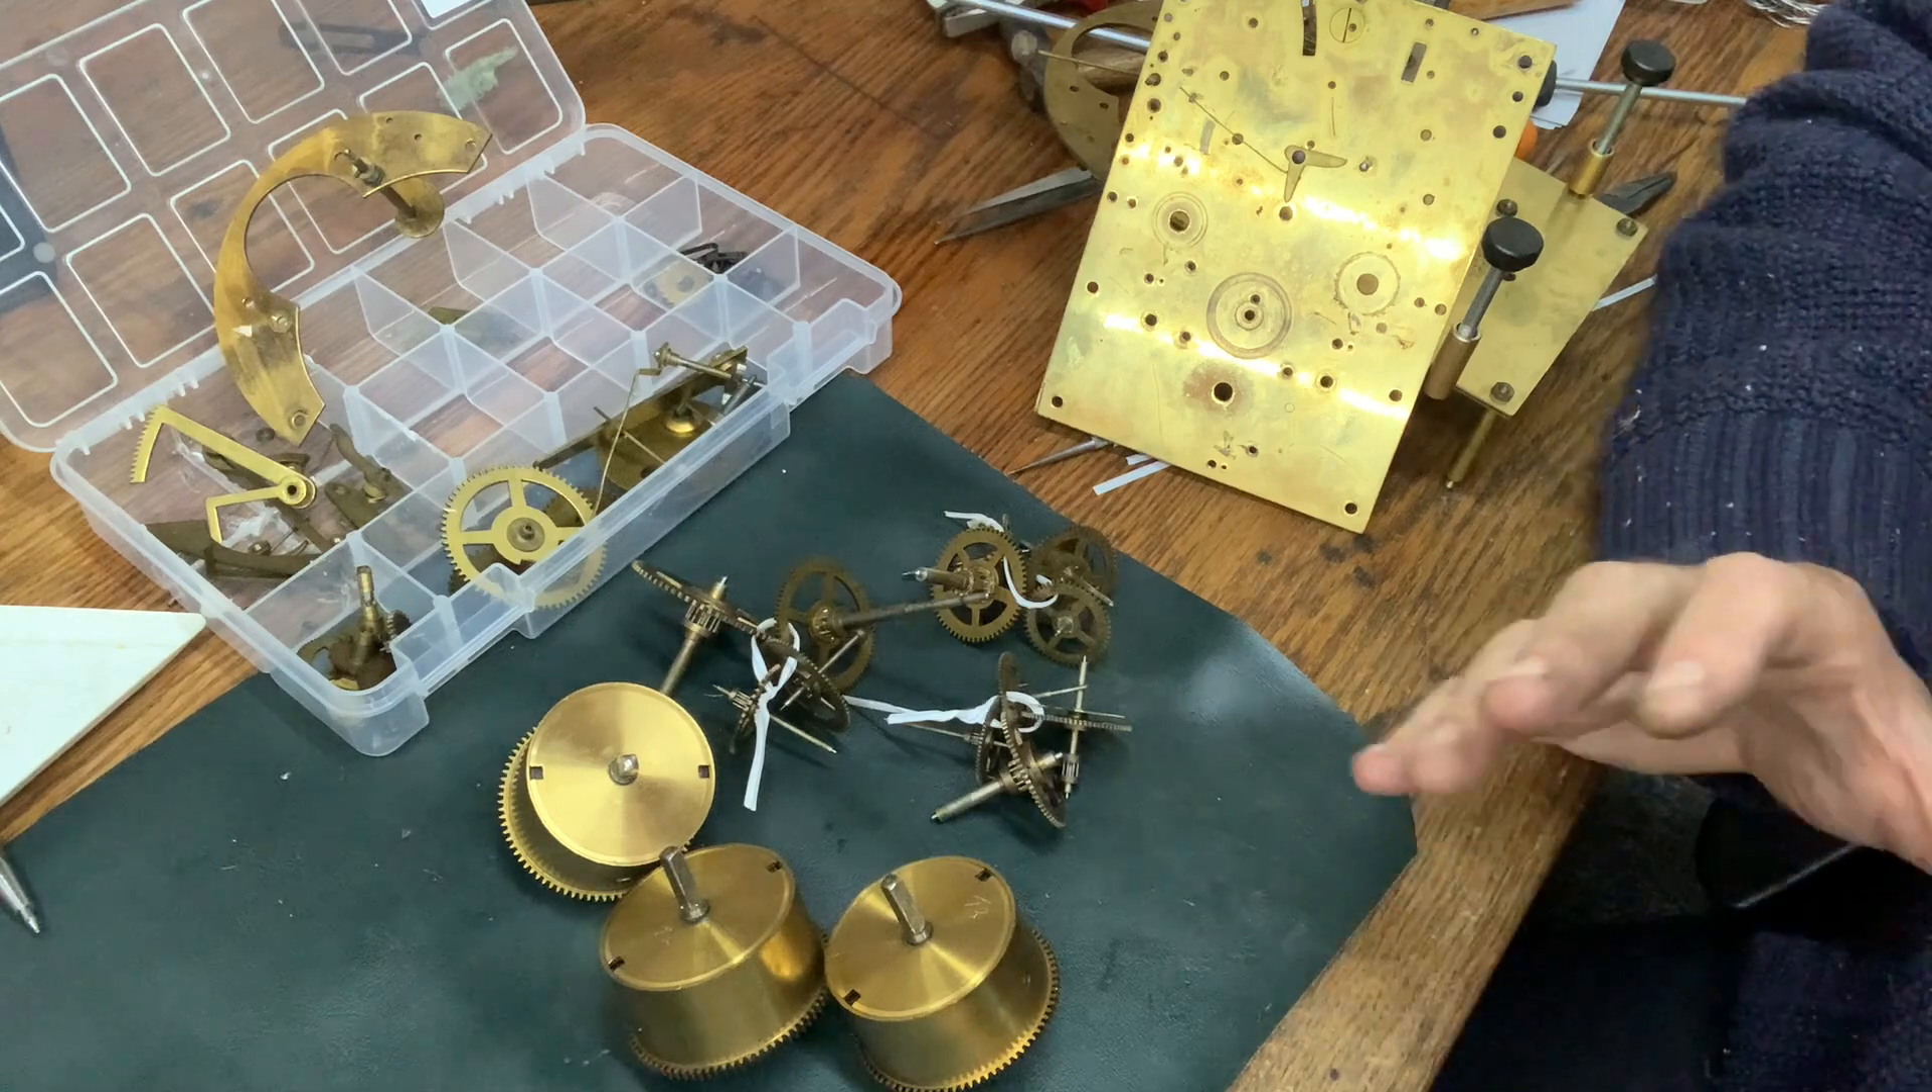So, that's pretty much your clock stripped down.